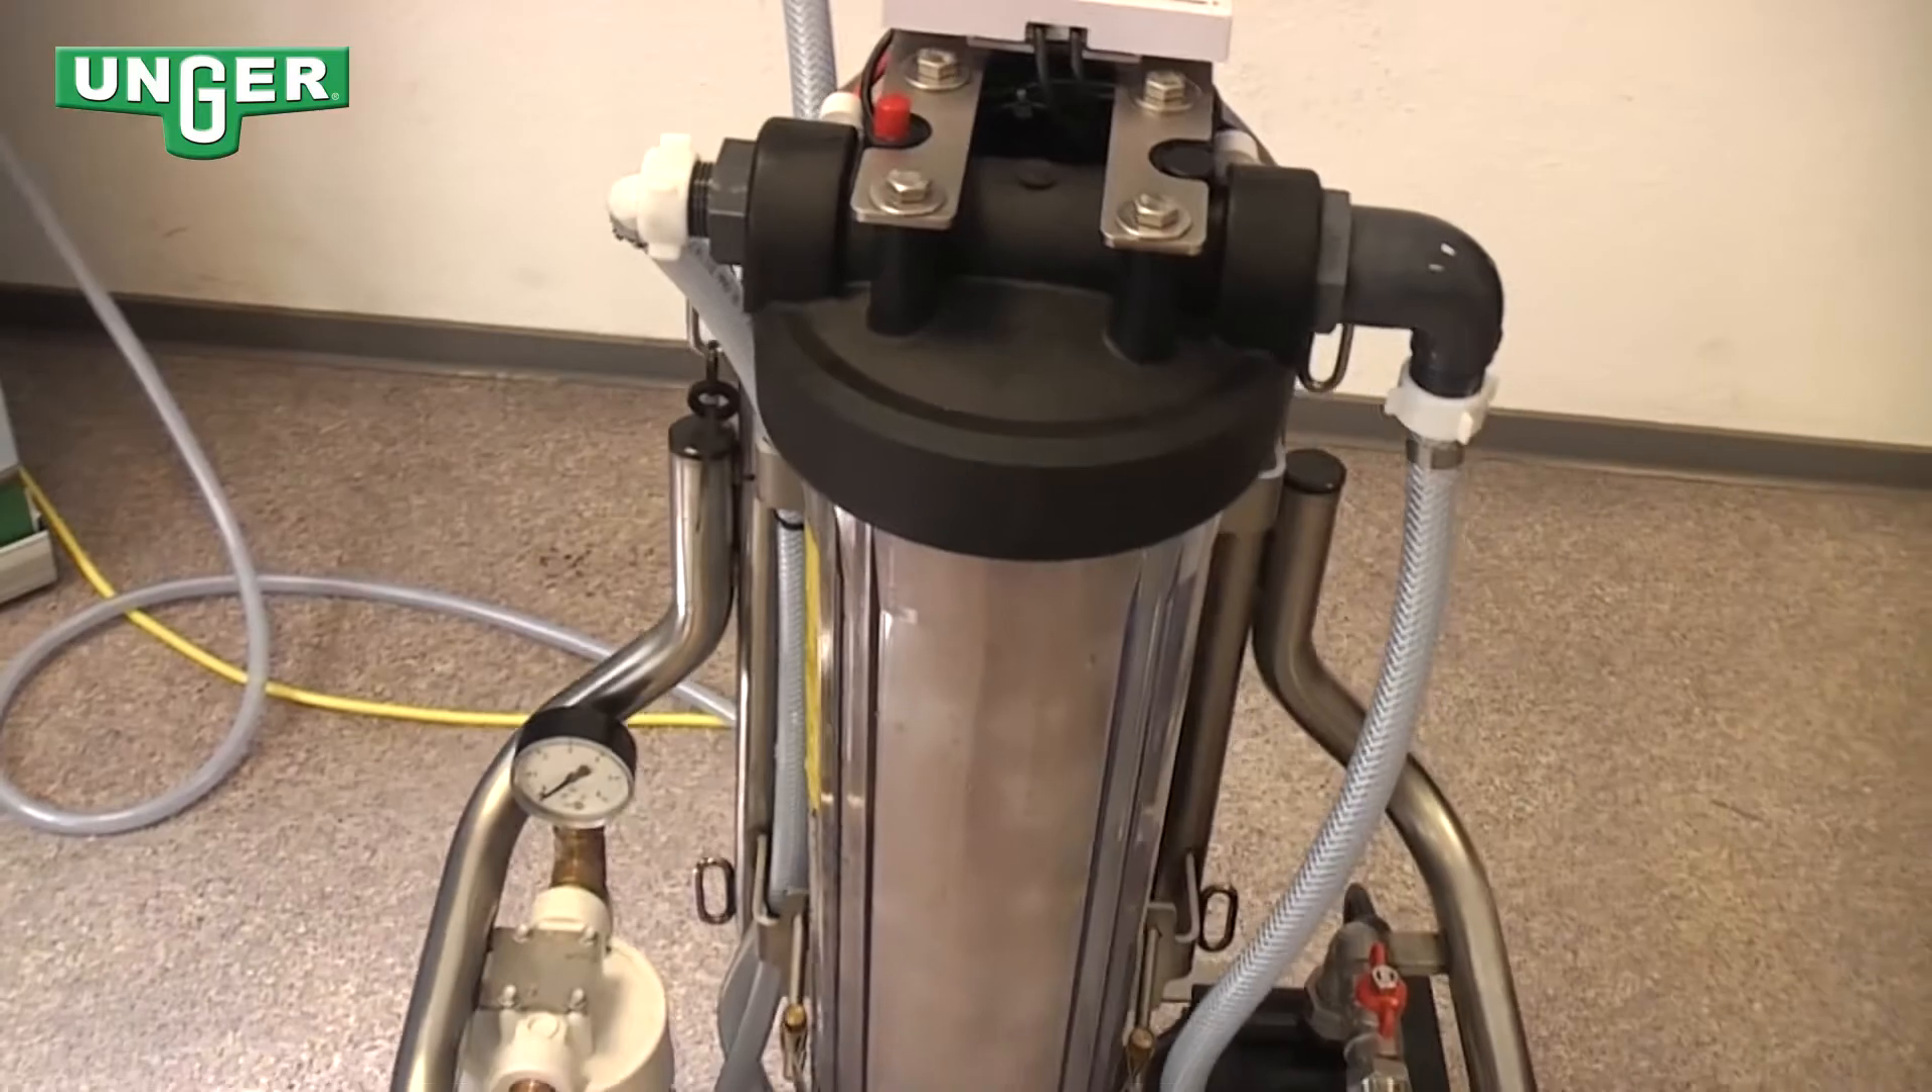And now your polishing filter is in the system.